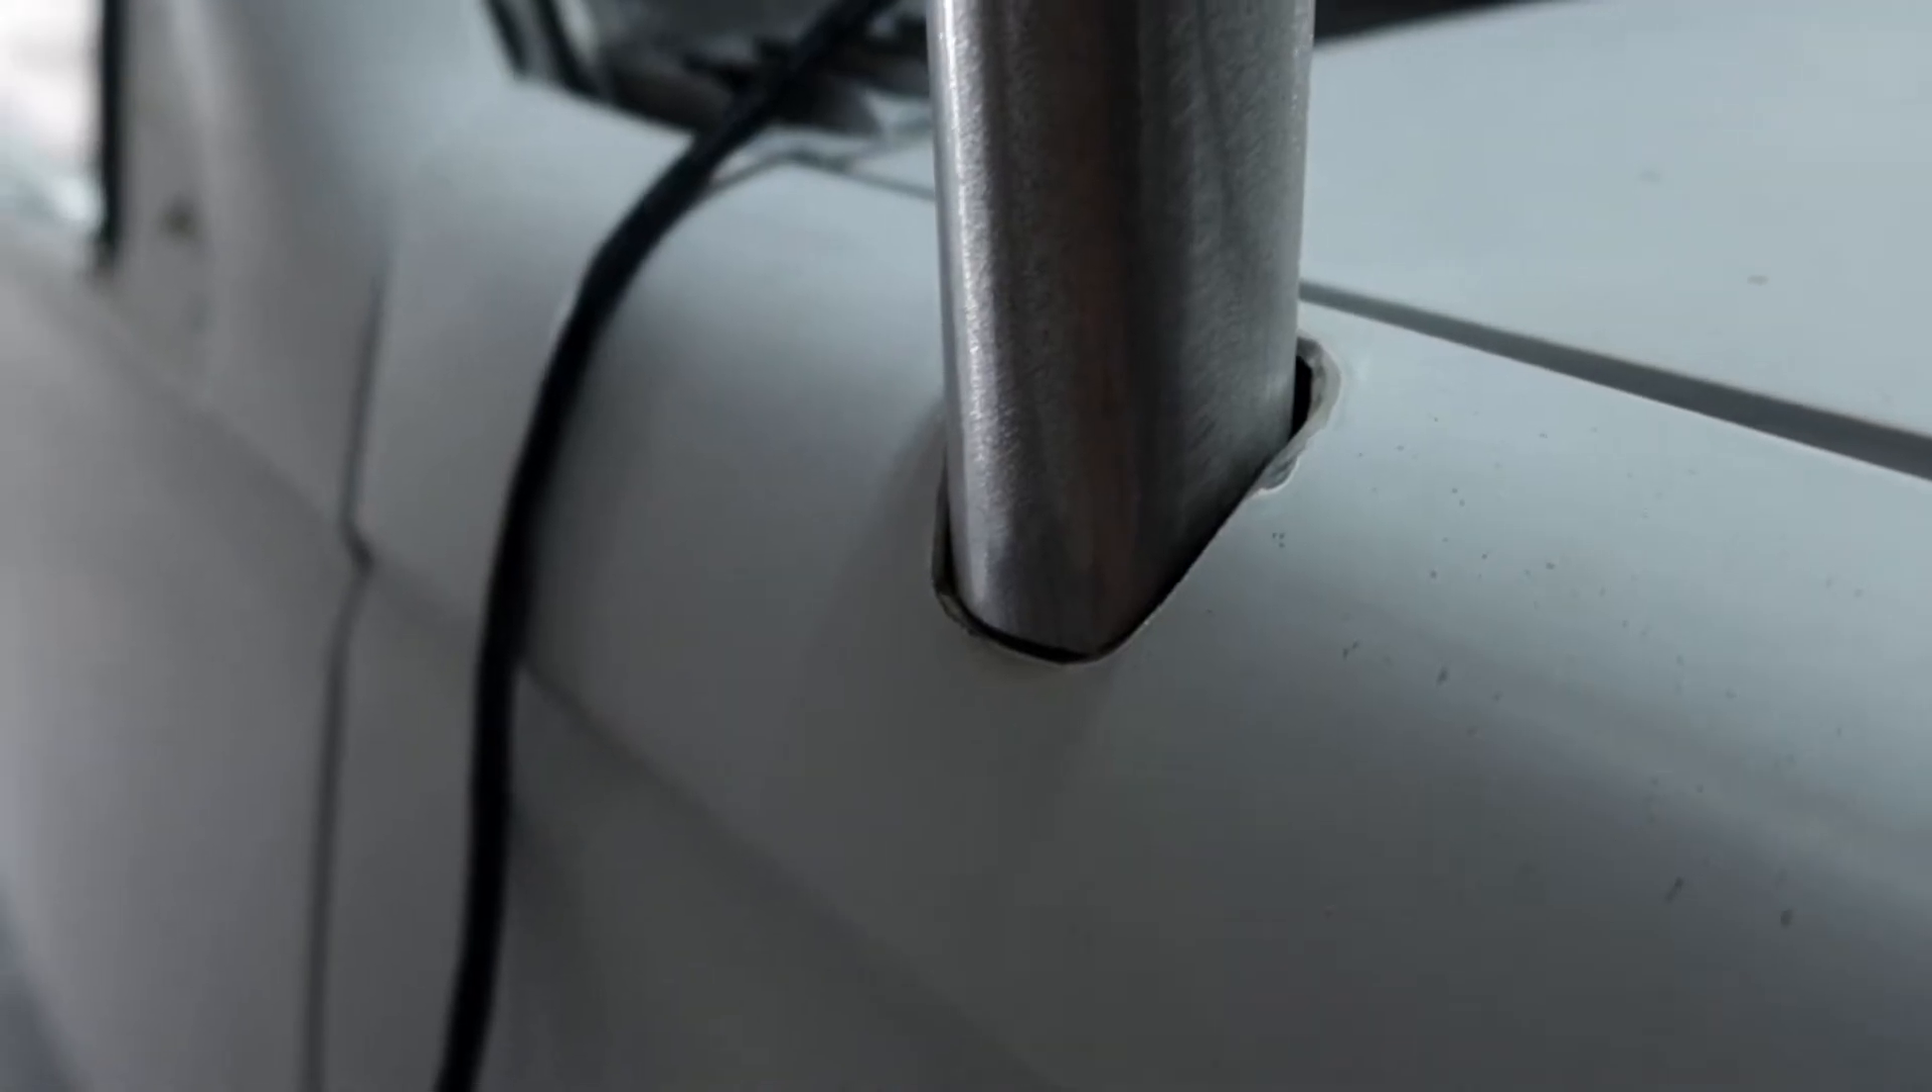Now that the sides fit well, the tube can sit onto the fender.